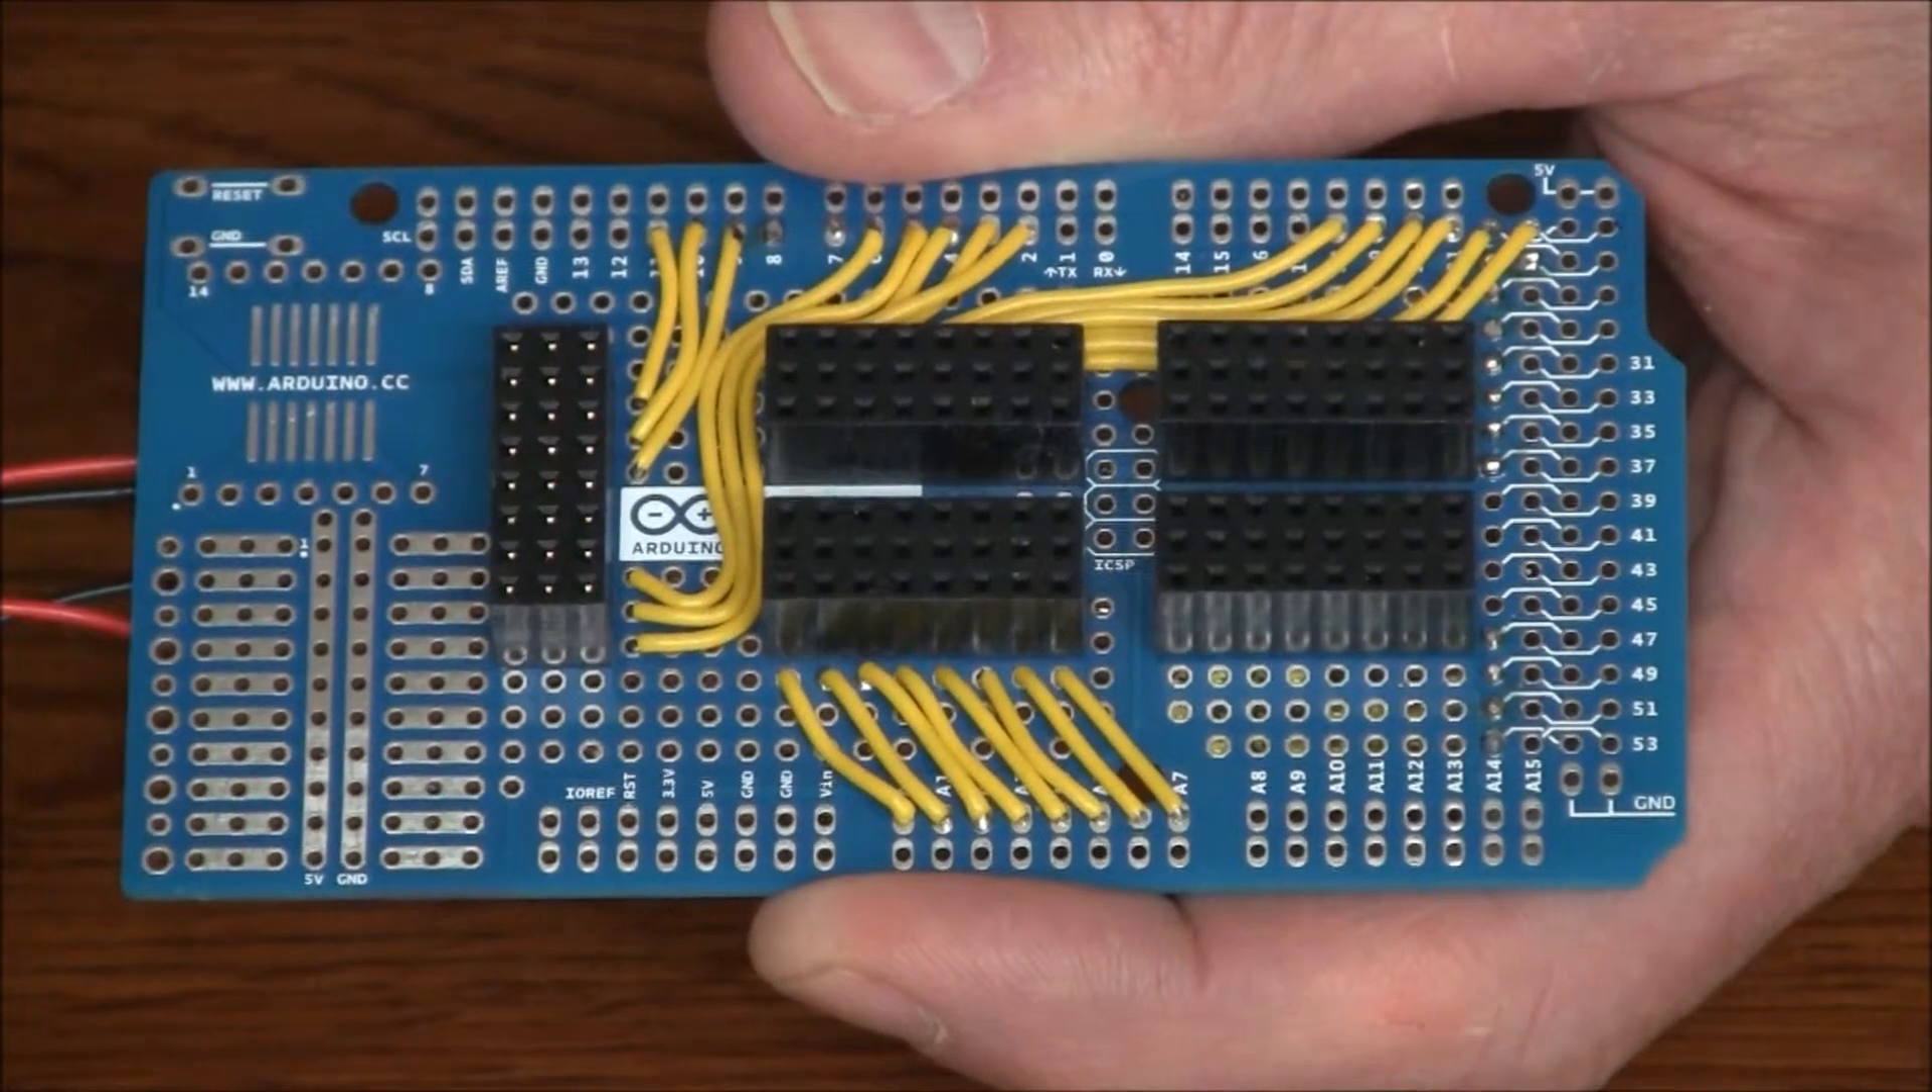So here's what I've got done so far. You can see I've got some of the connectors and wiring done.